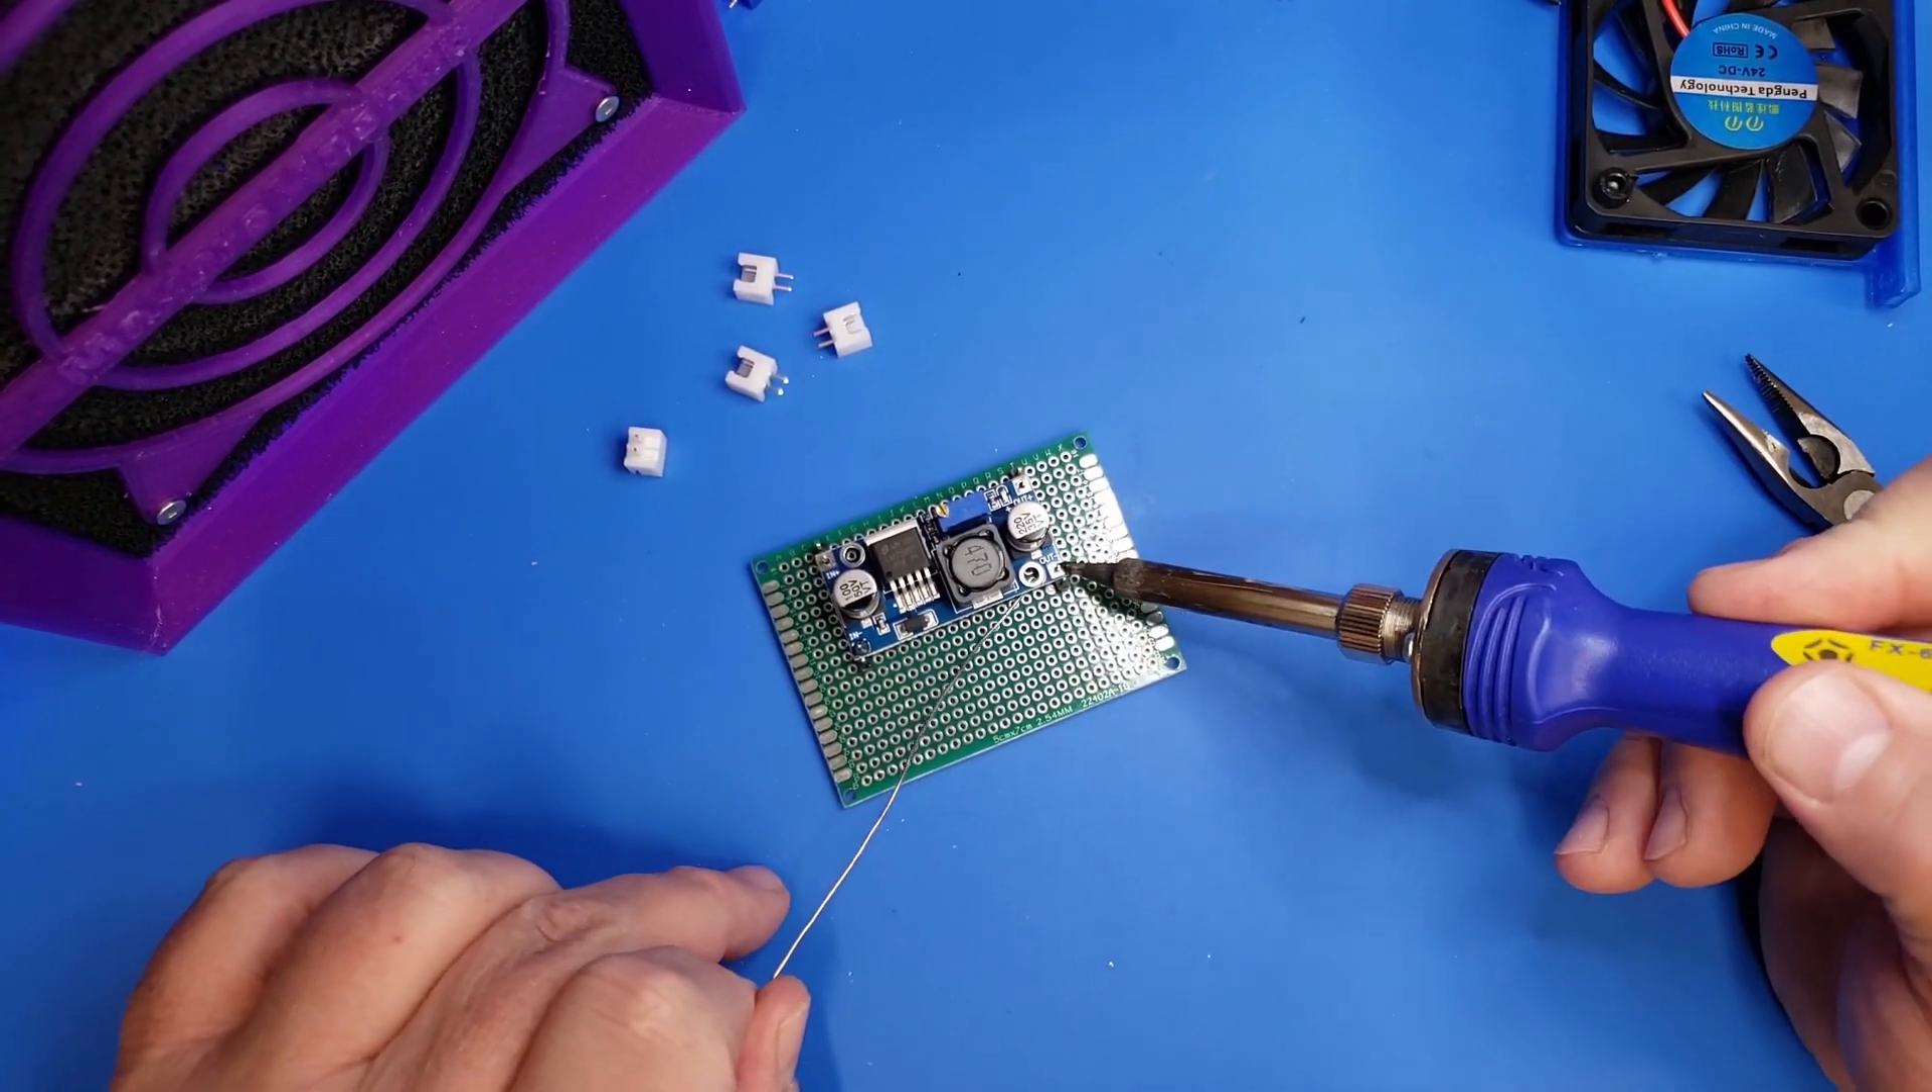Now you can see I've got the buck converter attached and I'm just soldering it to these header pins.